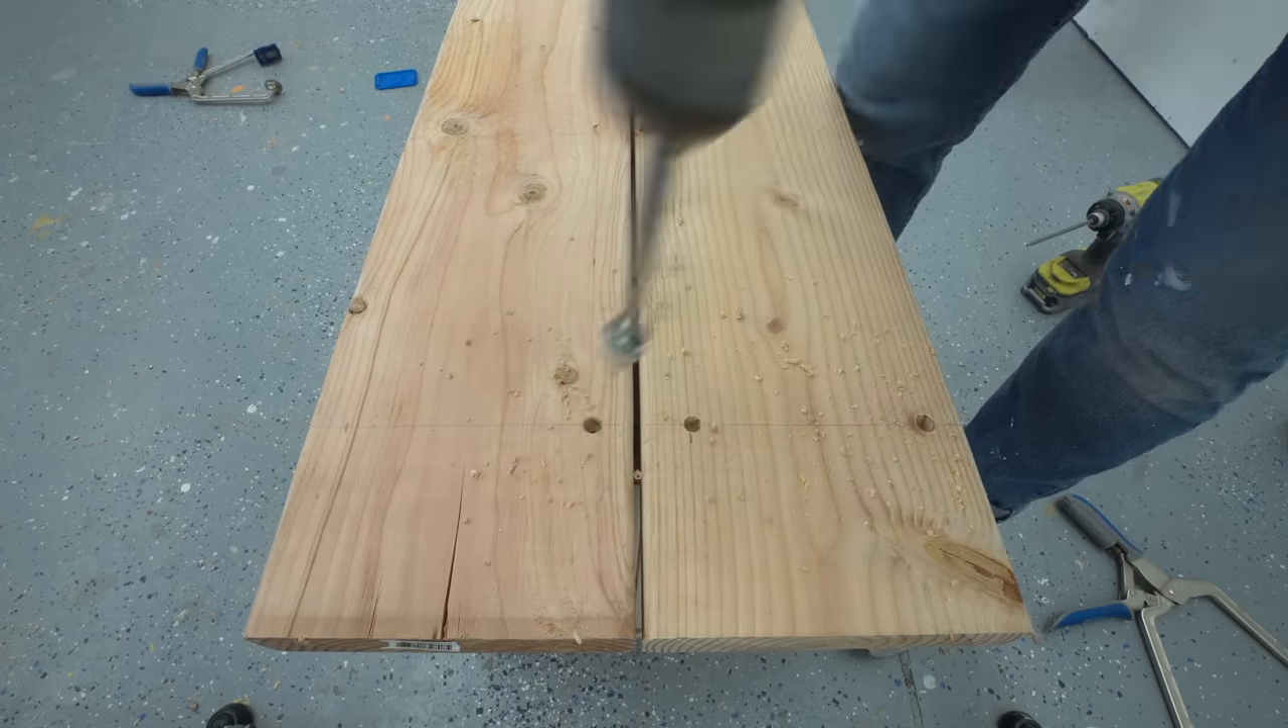I made sure to space these top boards out a little bit that way water wouldn't get trapped in between them.